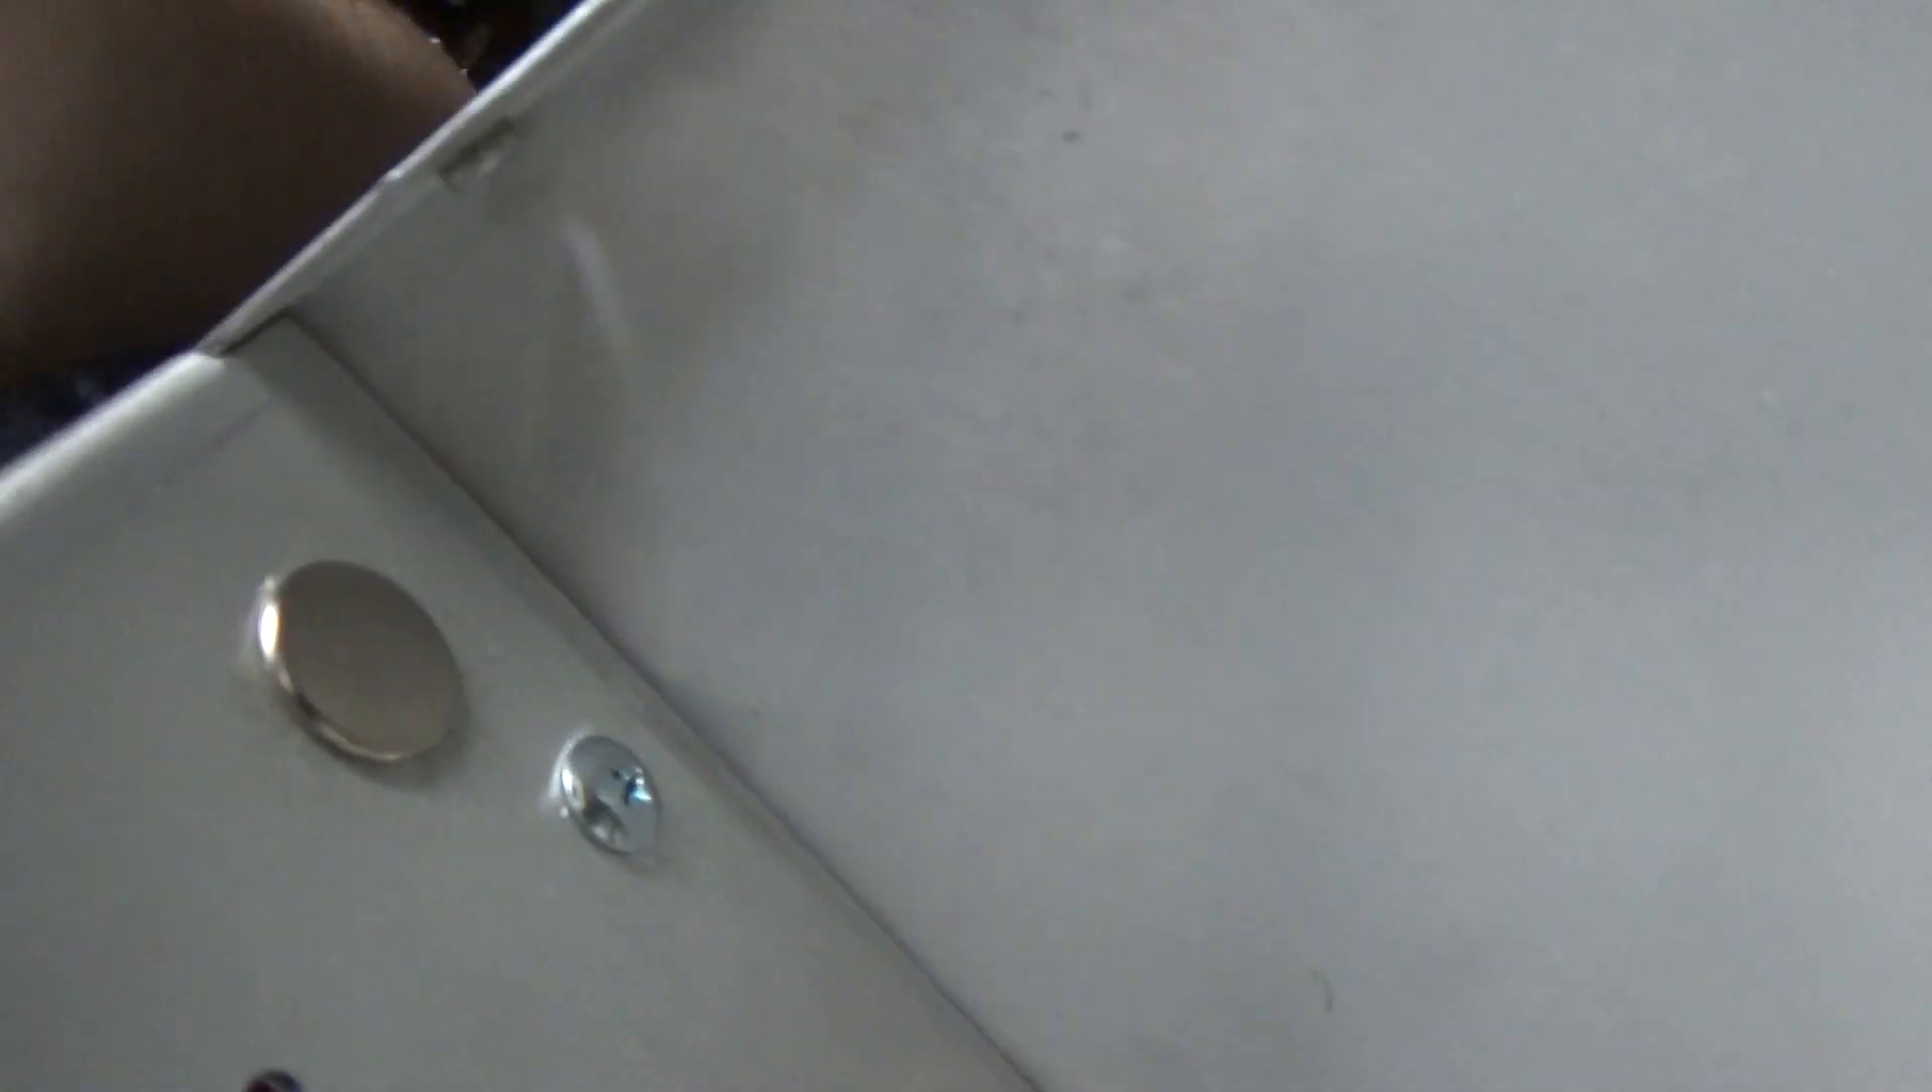I ended up plugging that hole right there with a chrome hole plug.